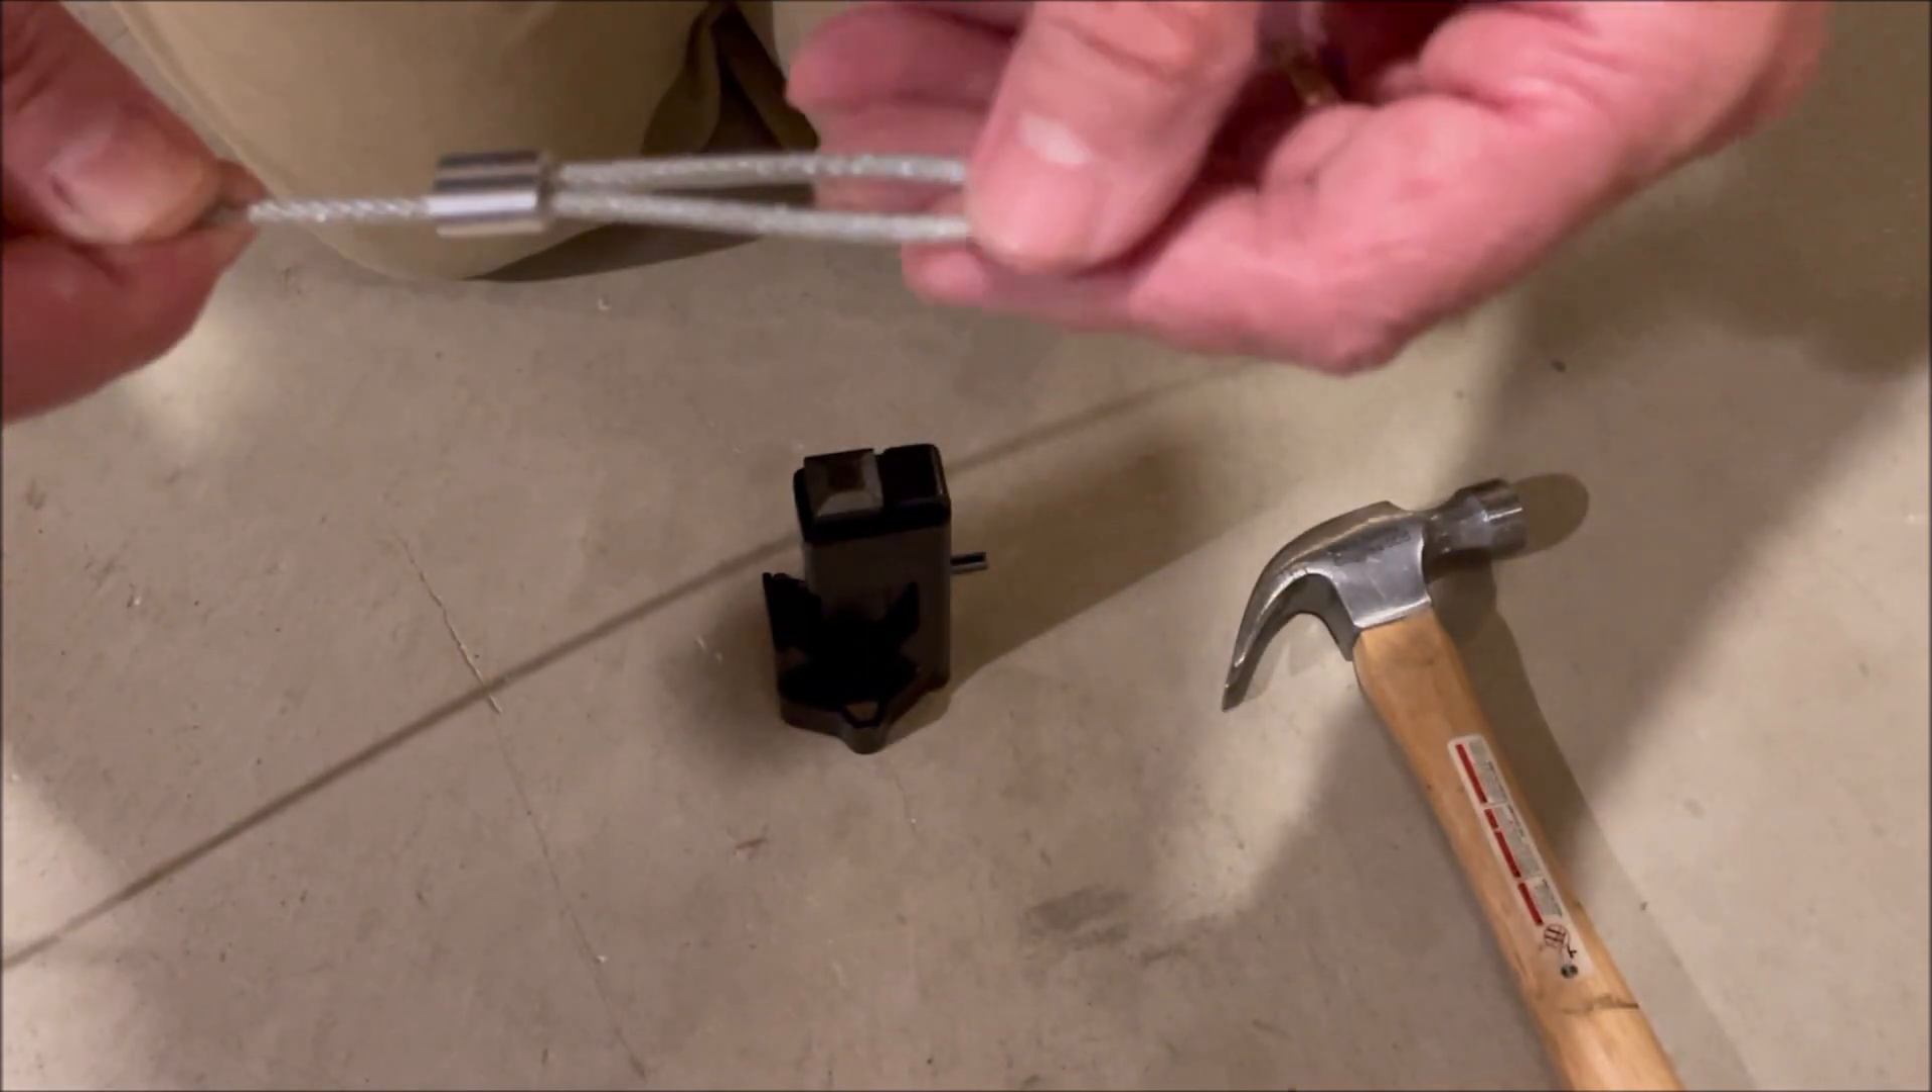Okay, YouTube, I've used this connector here and I've made a couple inch loop in our cable for one end that's going to hook to our padlock or however we're going to secure it.